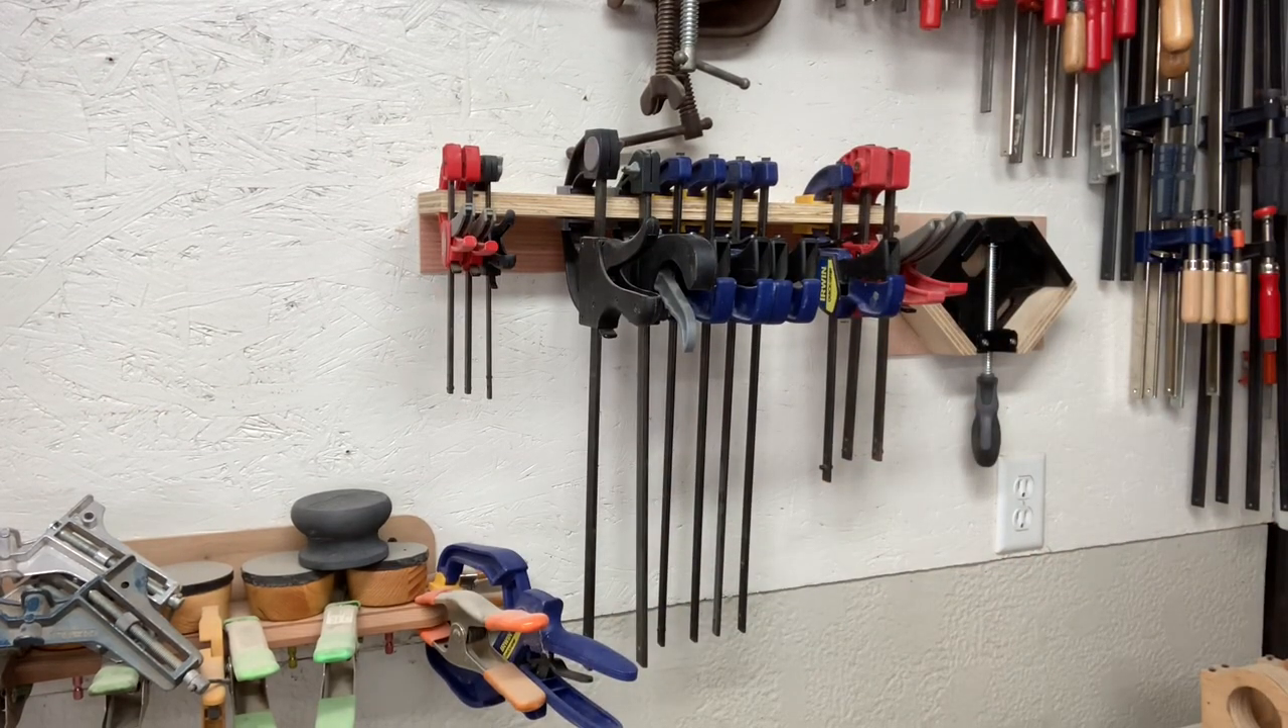So now all the clamps are in position. And I've got room for some additional clamps.